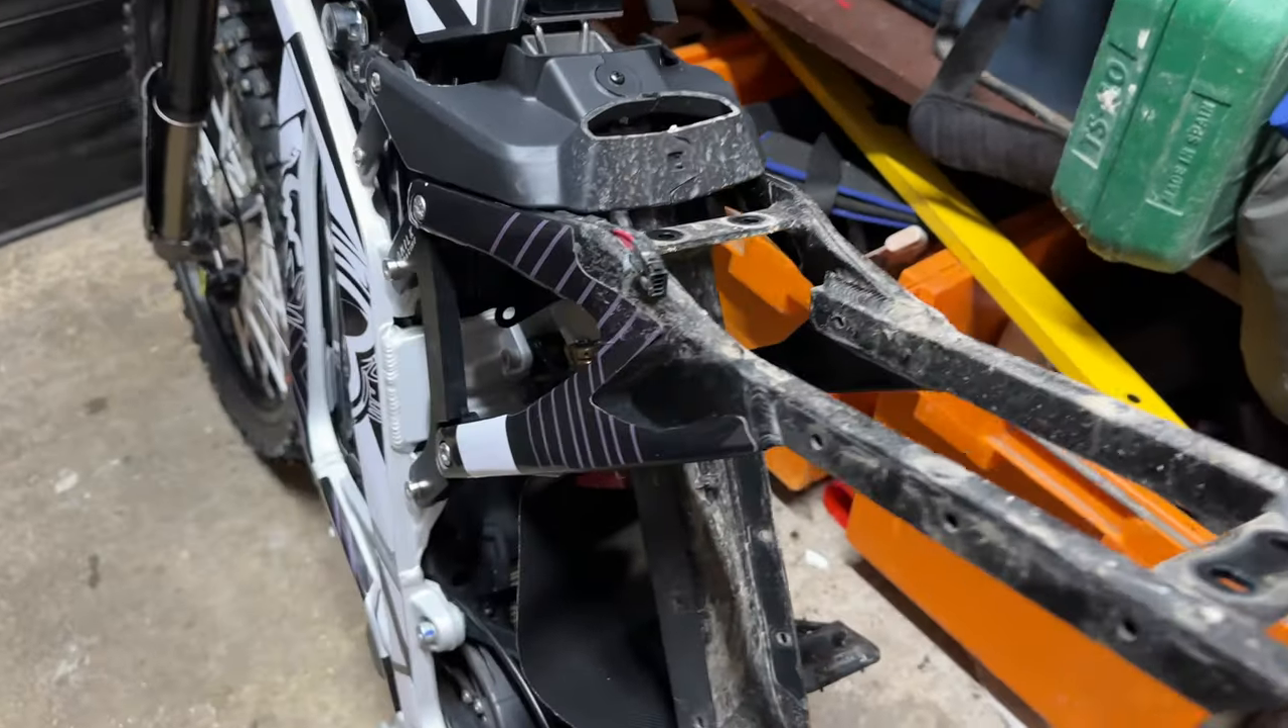So there we go that's the seat all removed nice and simple.